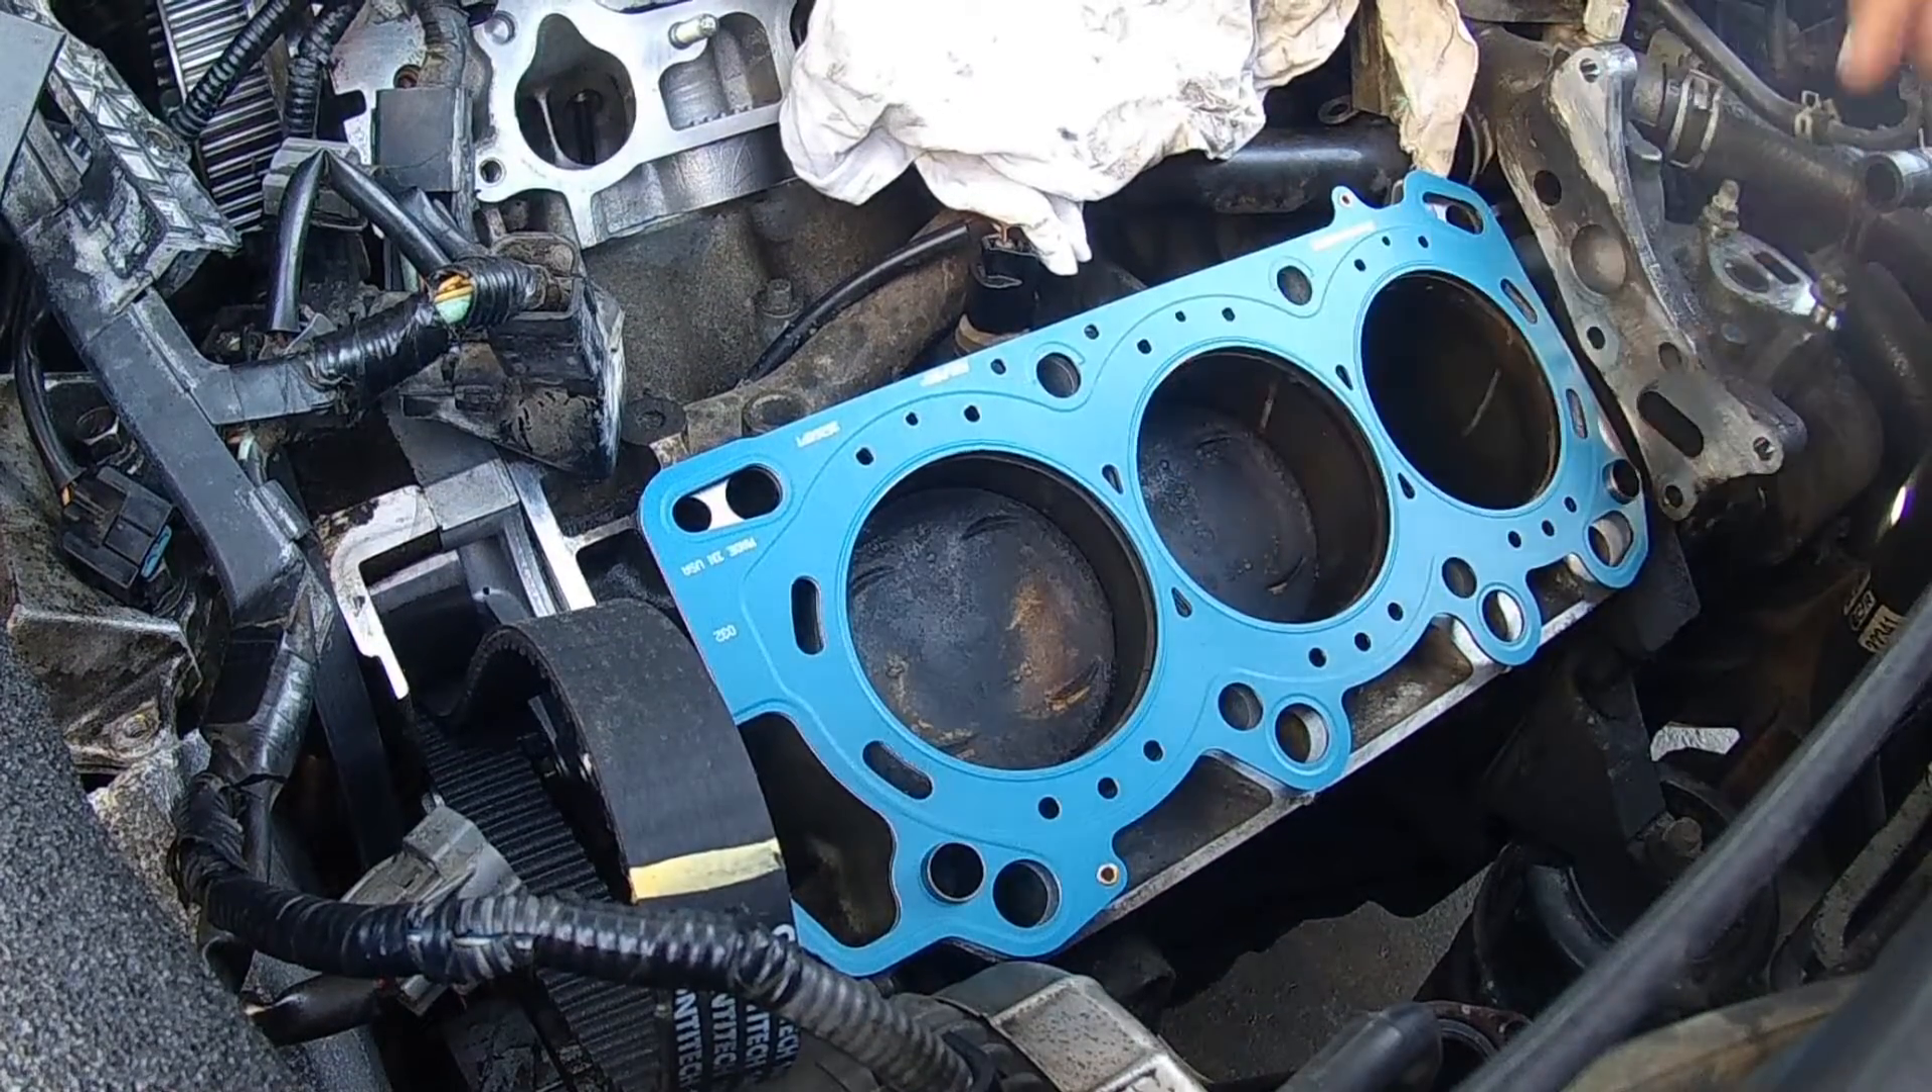Okay, so your head gasket is in place.